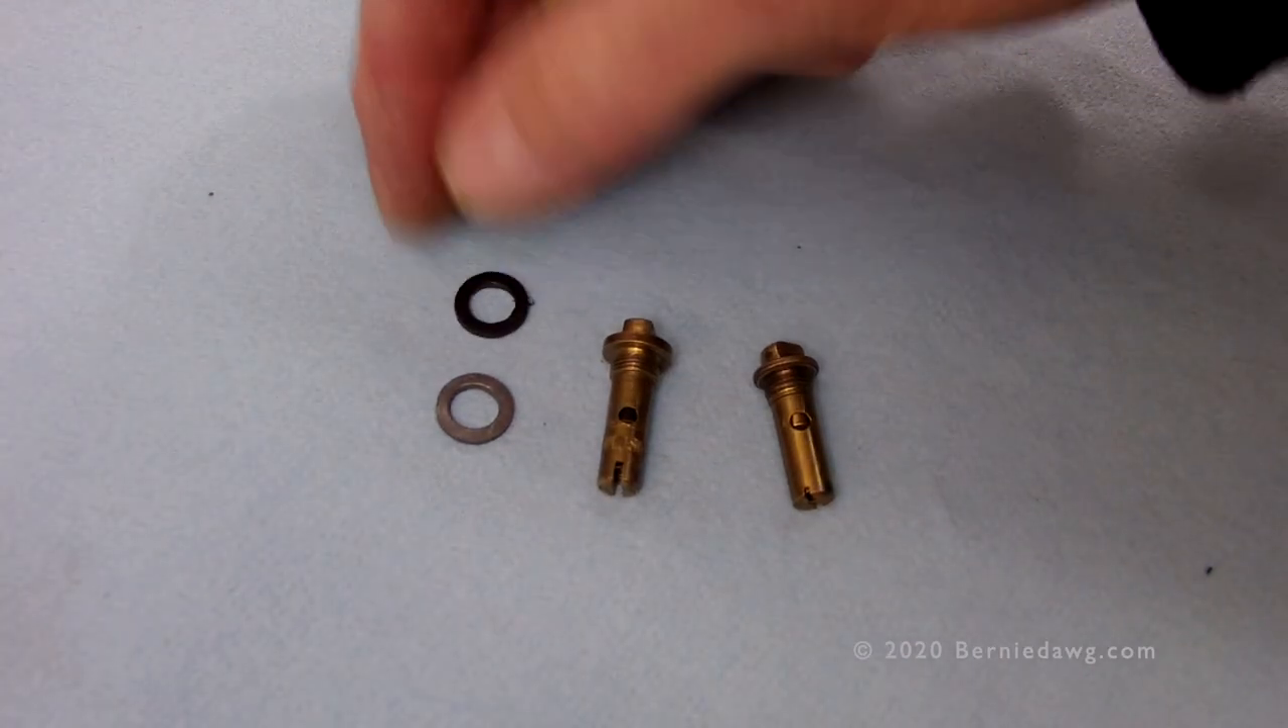Now very importantly both of these NRVs do not have head gaskets currently.